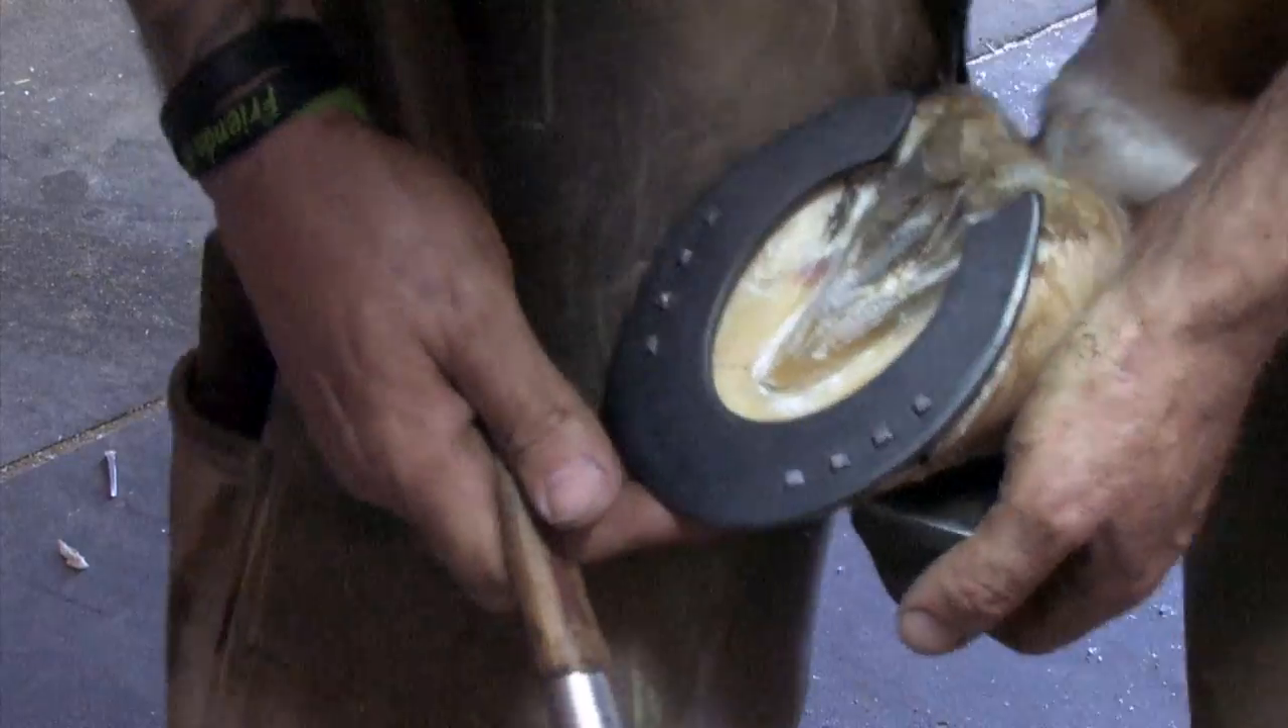Now we got the shoe nailed on.